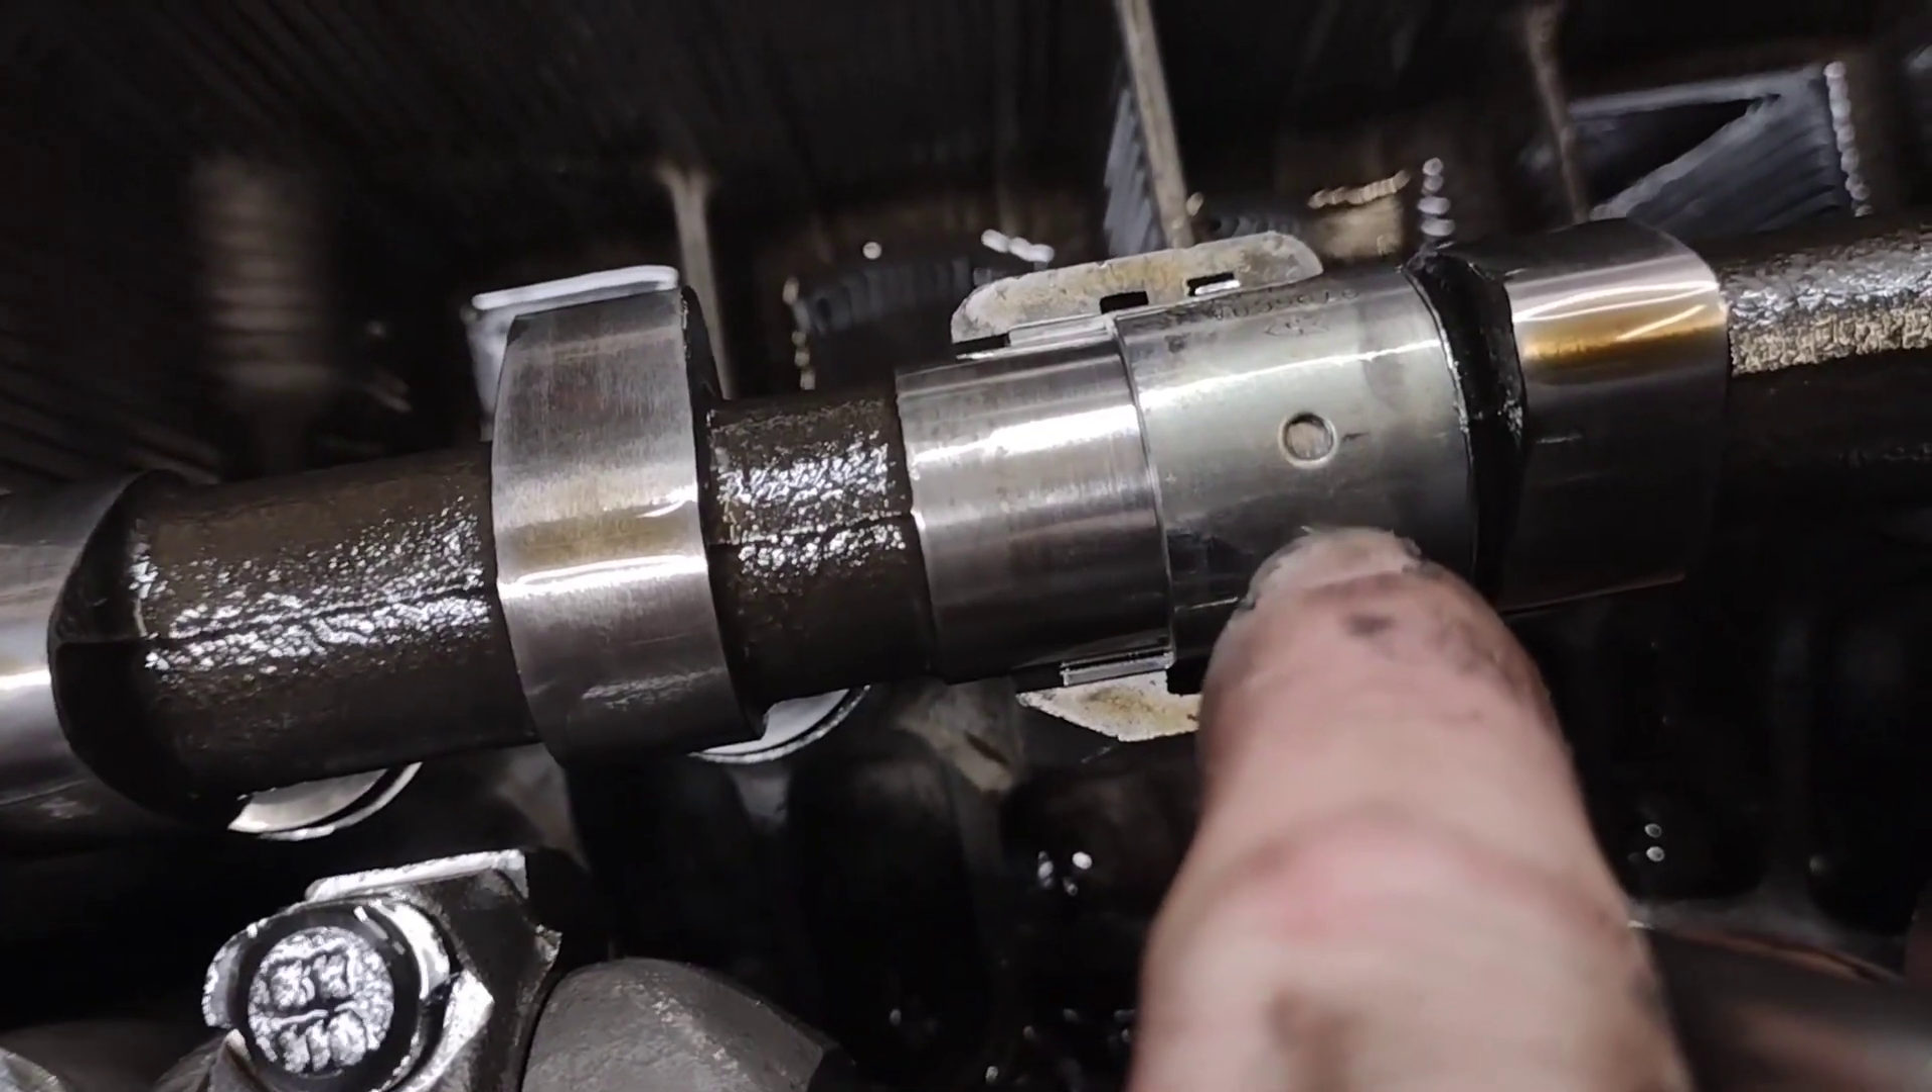As you can see, that is not where the cam bearing is supposed to go. For some reason, it was never installed or put in the right spot, it's sticking out.